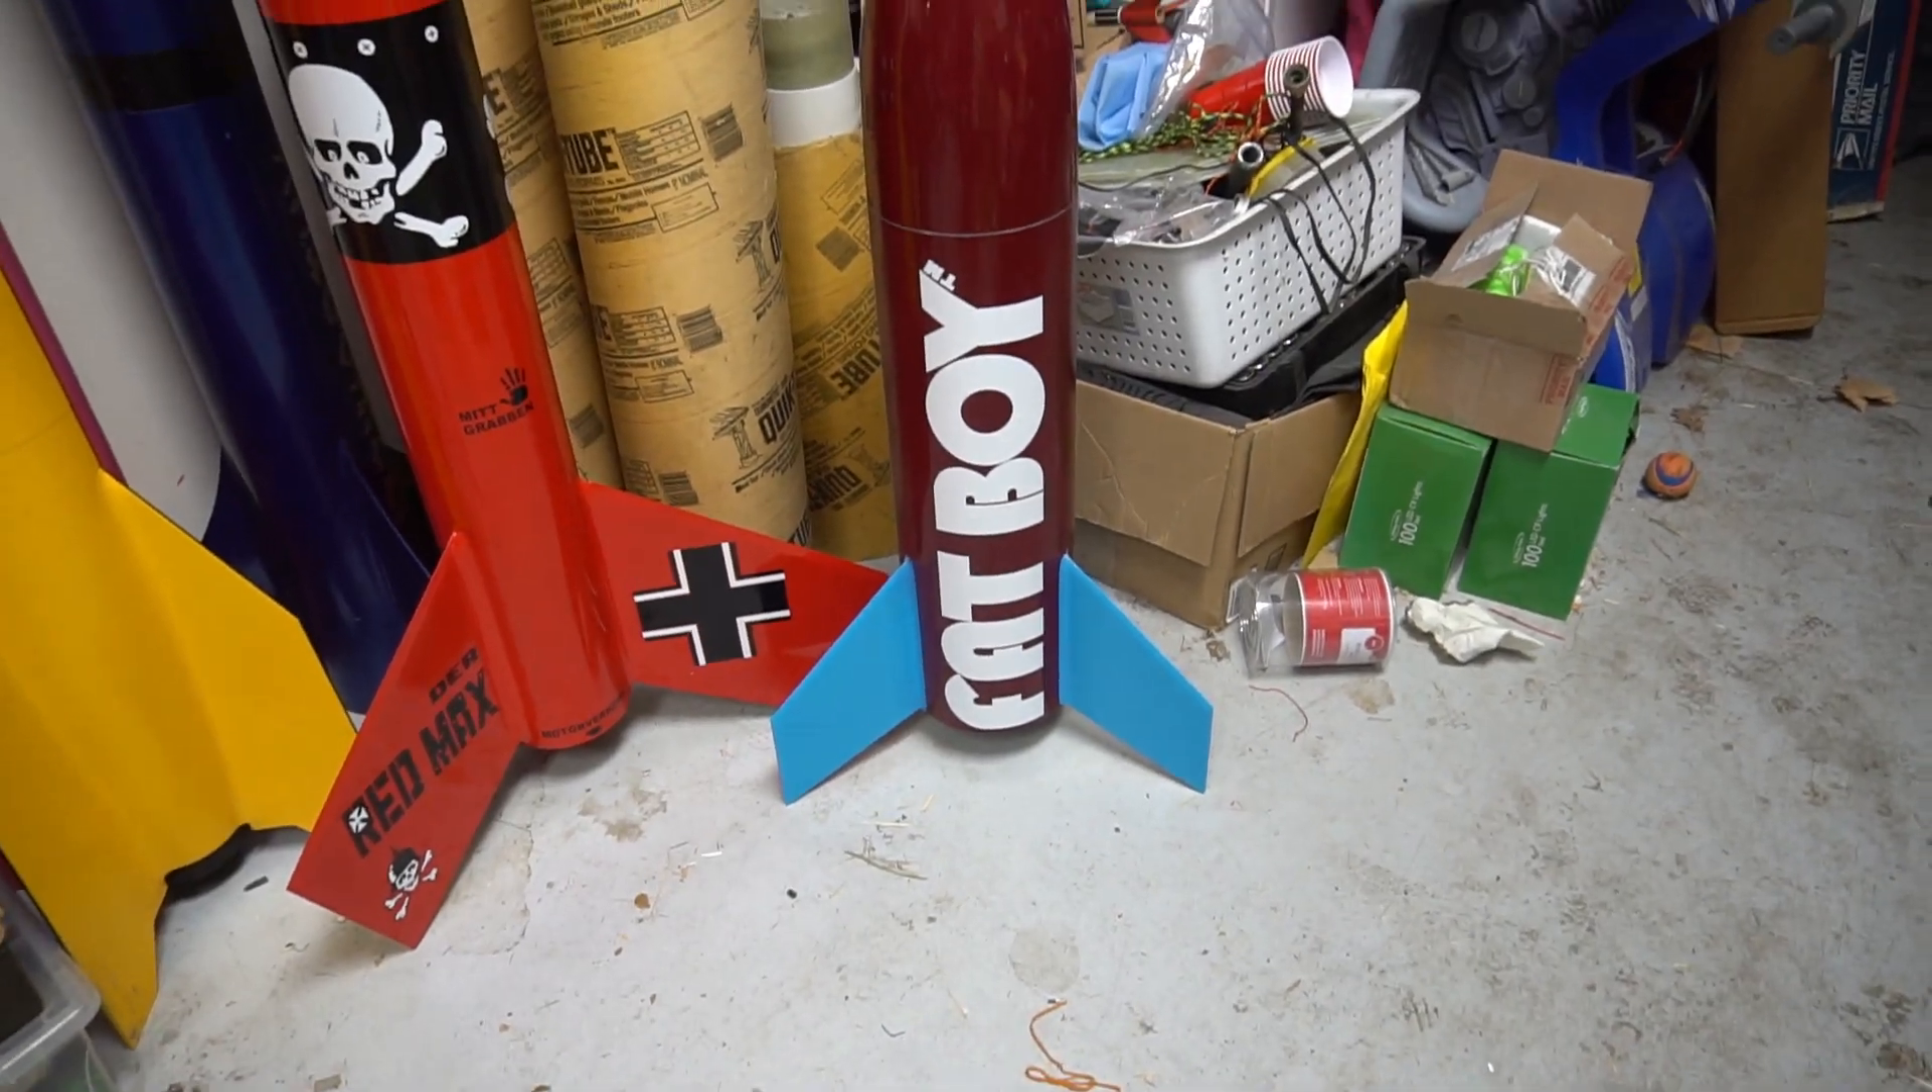We haven't put the fat stickers on the fins yet because we're letting the clear coat dry.